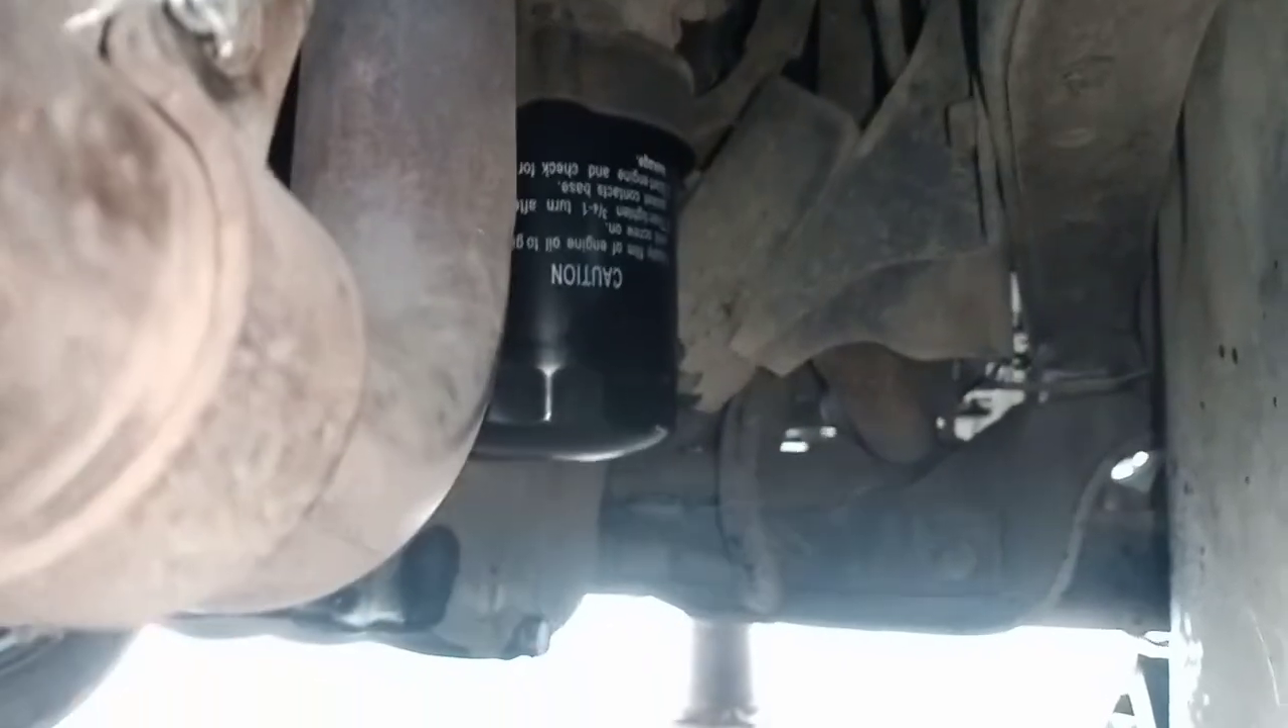Ayan guys nakabit ko na at nahigpitan ko na yung filter nya.